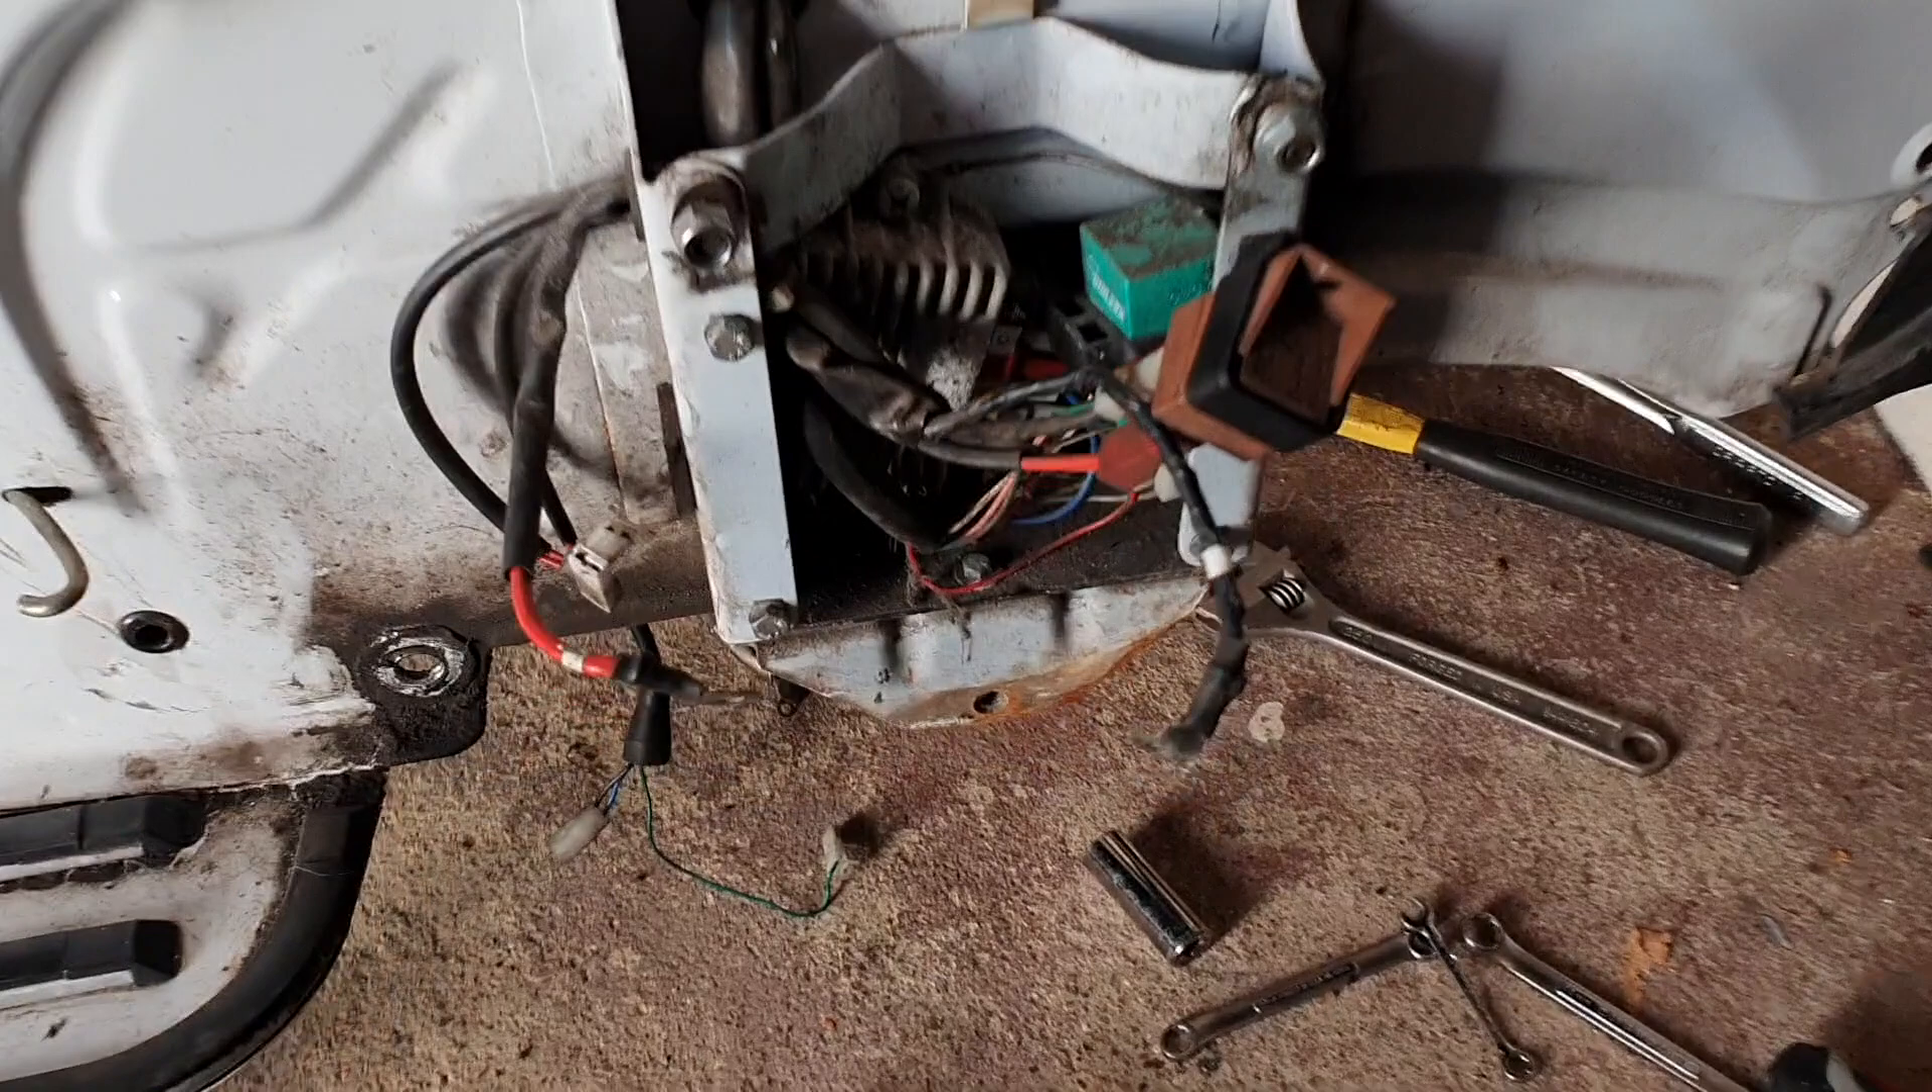Now I've got a nice big cavity in here which I just need to start pulling cables out of and obviously I'll try to clean that up as well before I start putting anything else back in.